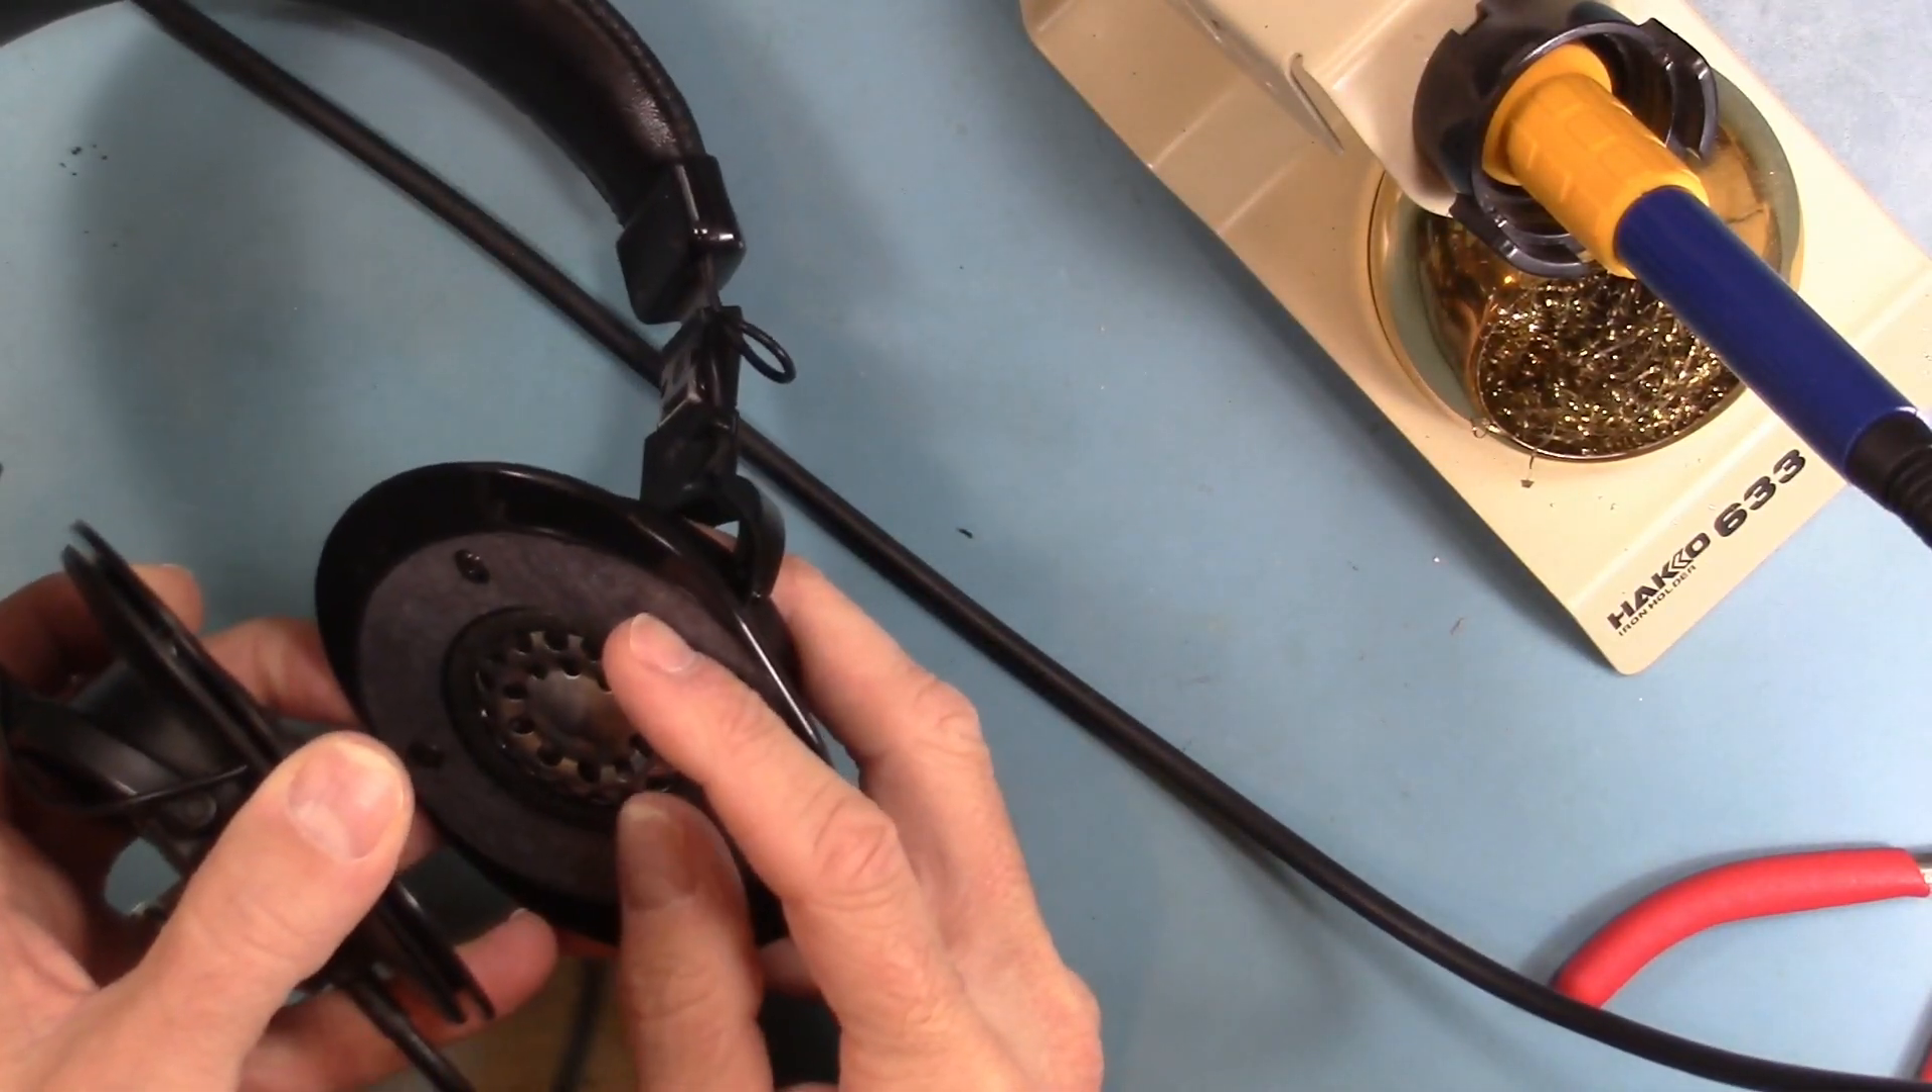I realize i don't have any earpads on this yet.